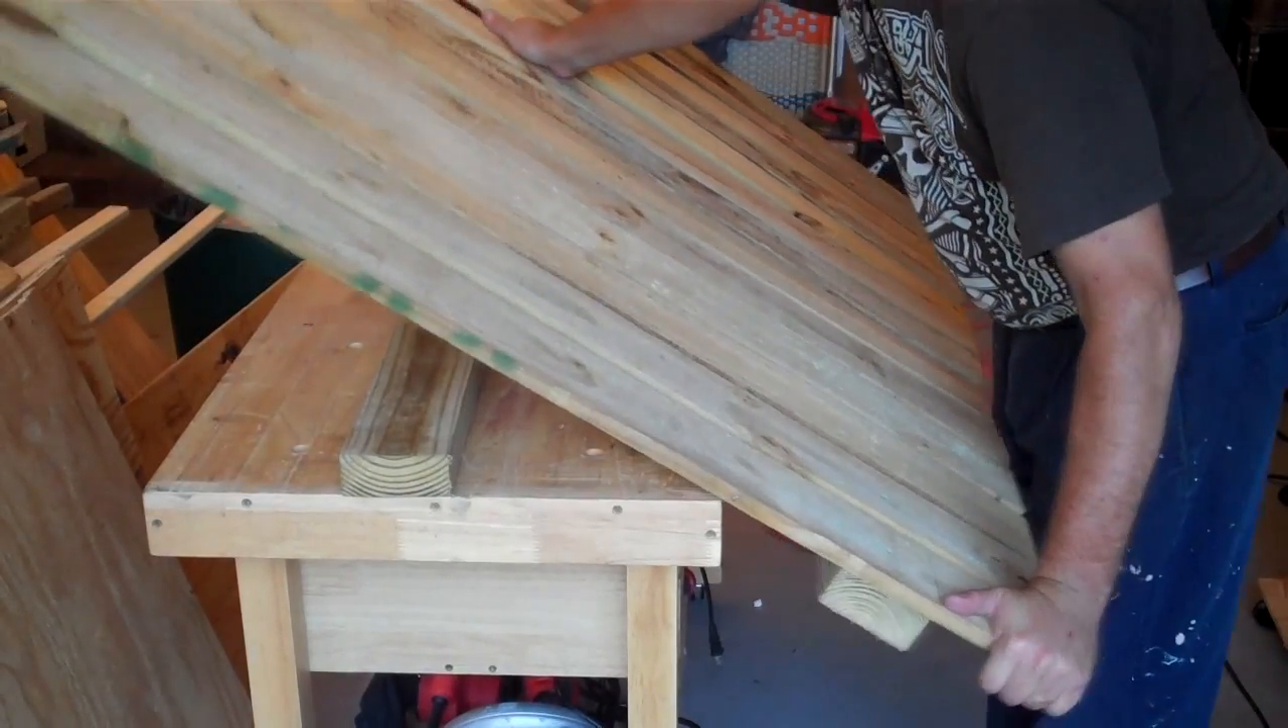I've only got this one 2x4 attached, as you can see.